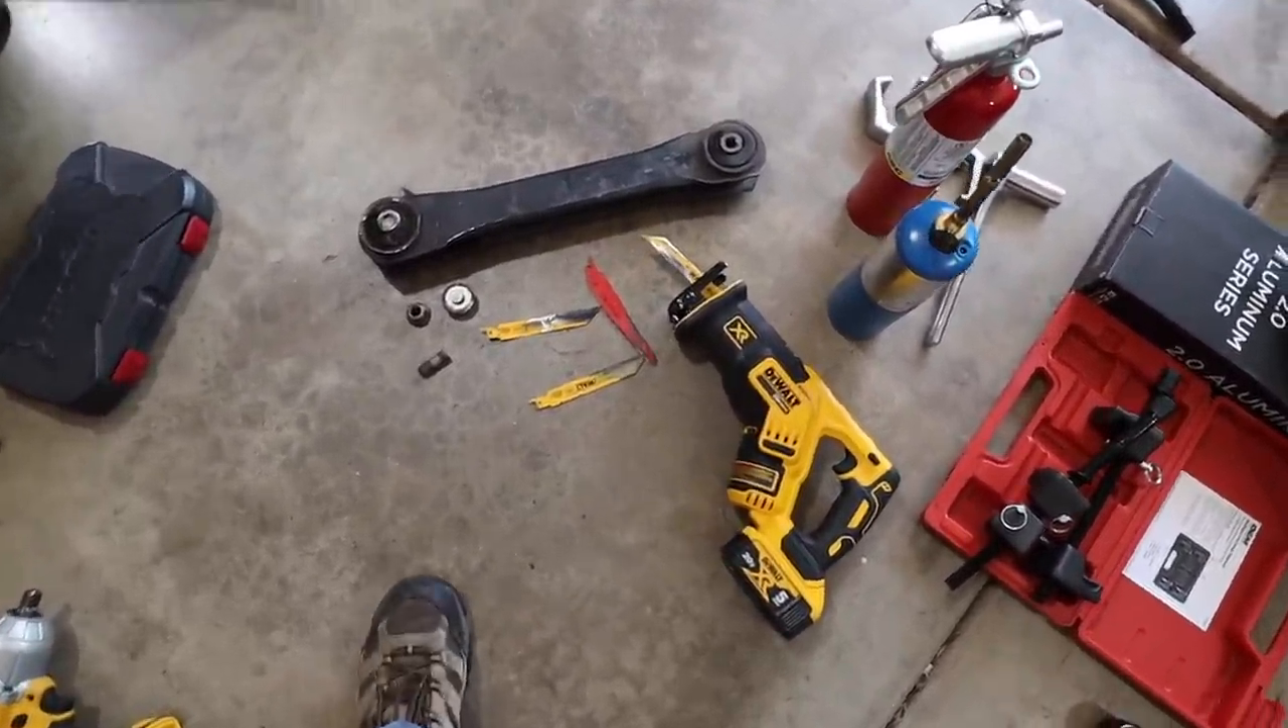Okay, so we finally got the control arm out and this took about almost two hours.